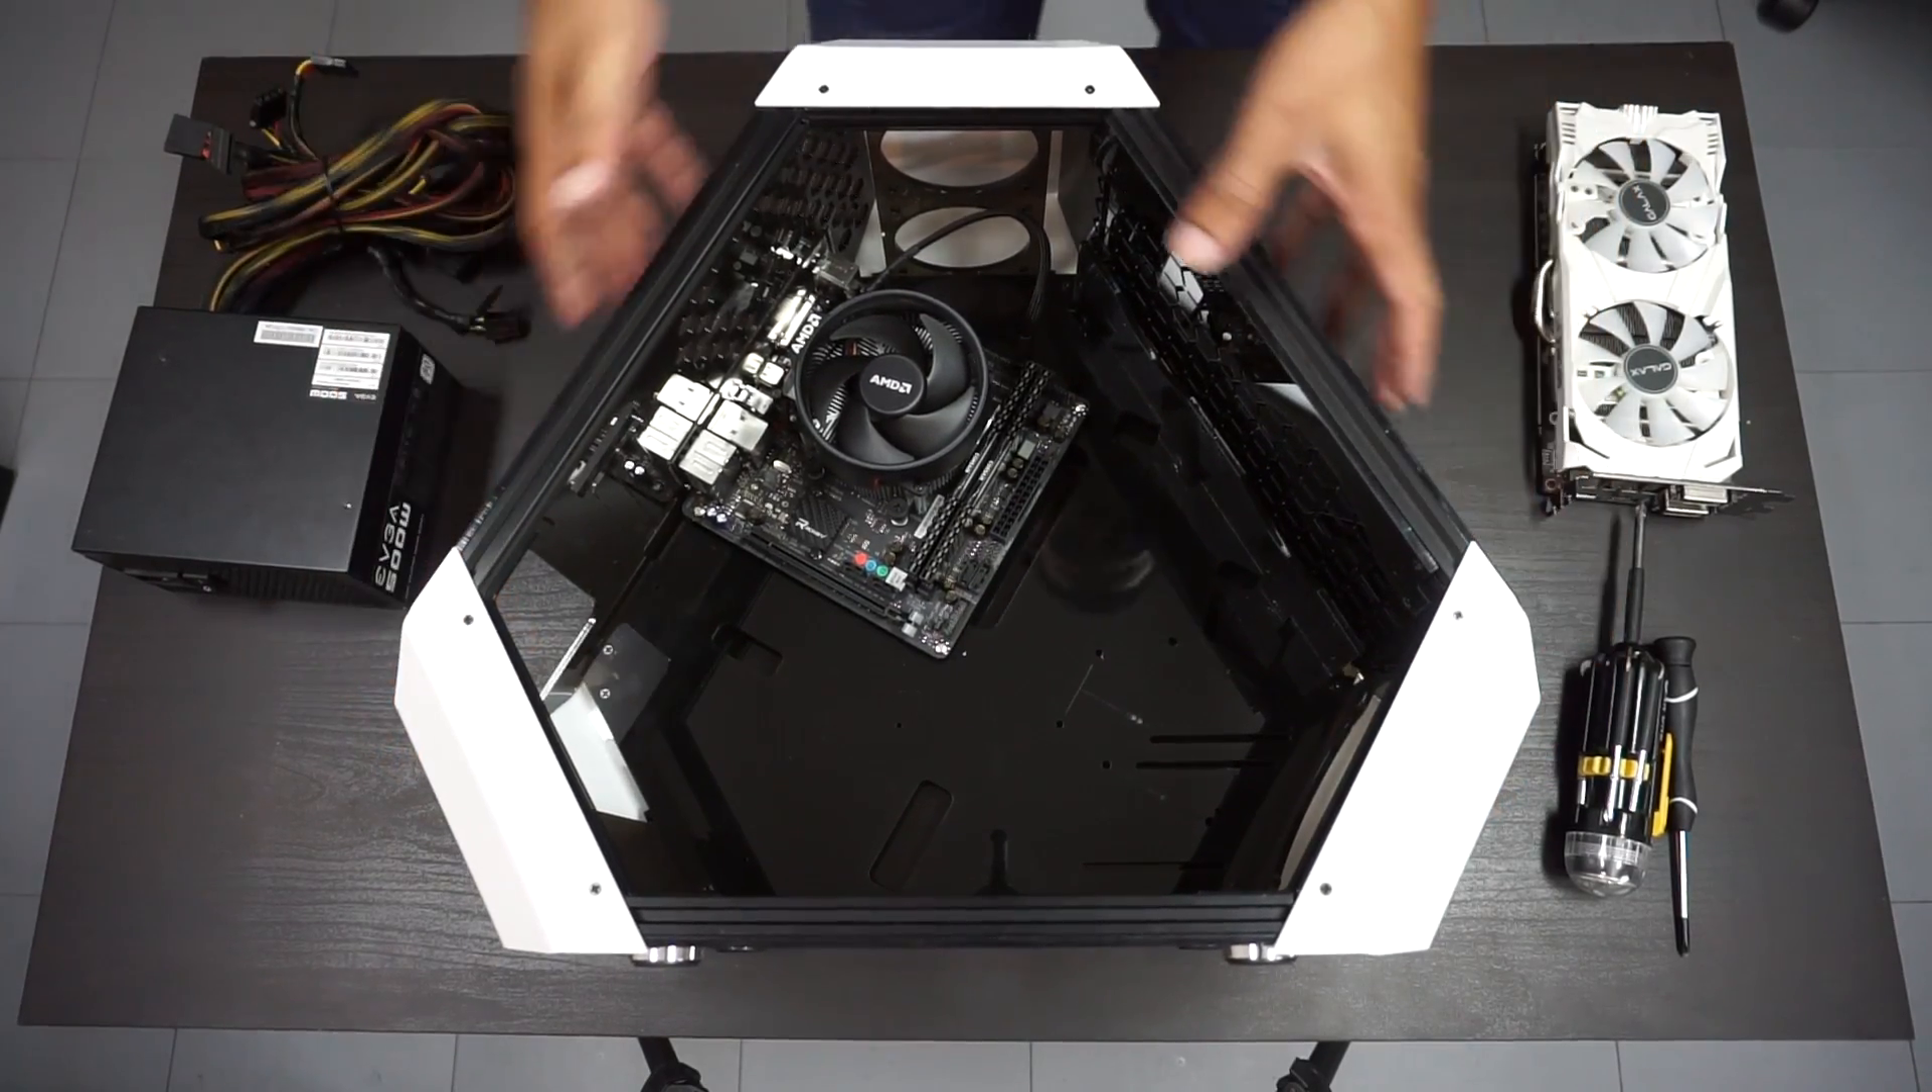So we've got the motherboard in there now.